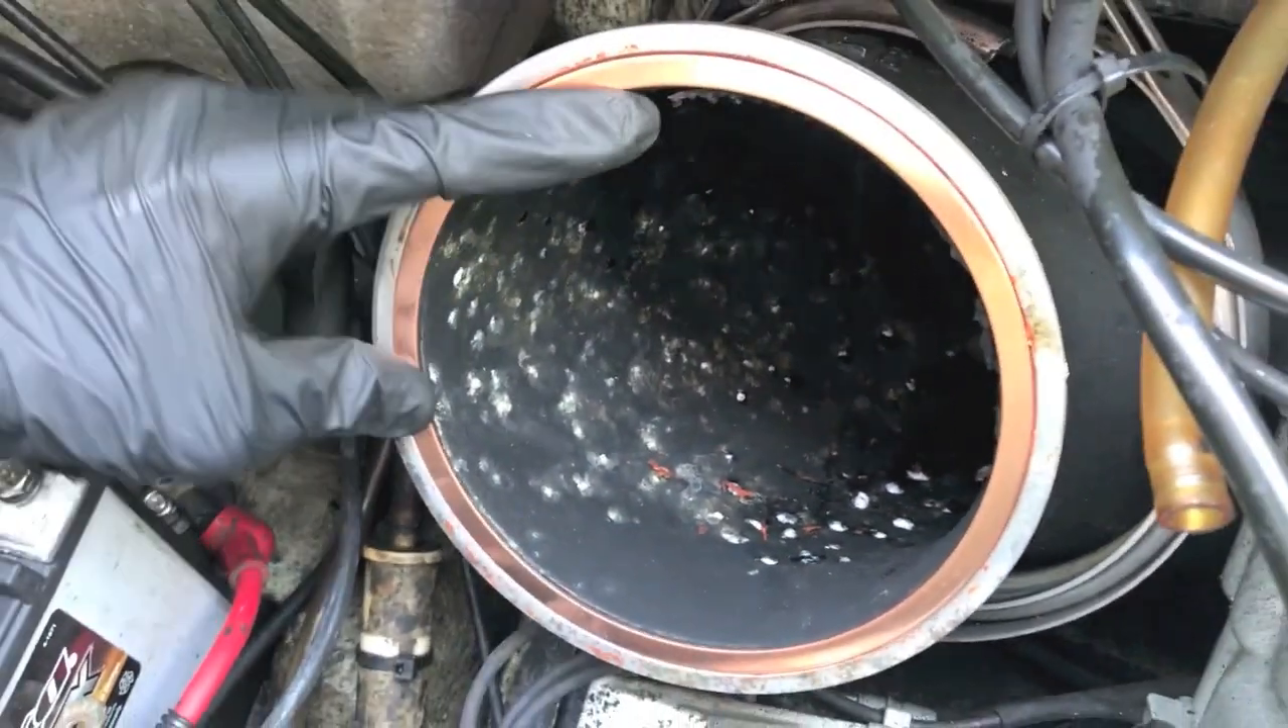This gasket fits in that little groove there as you can see here perfect fit.